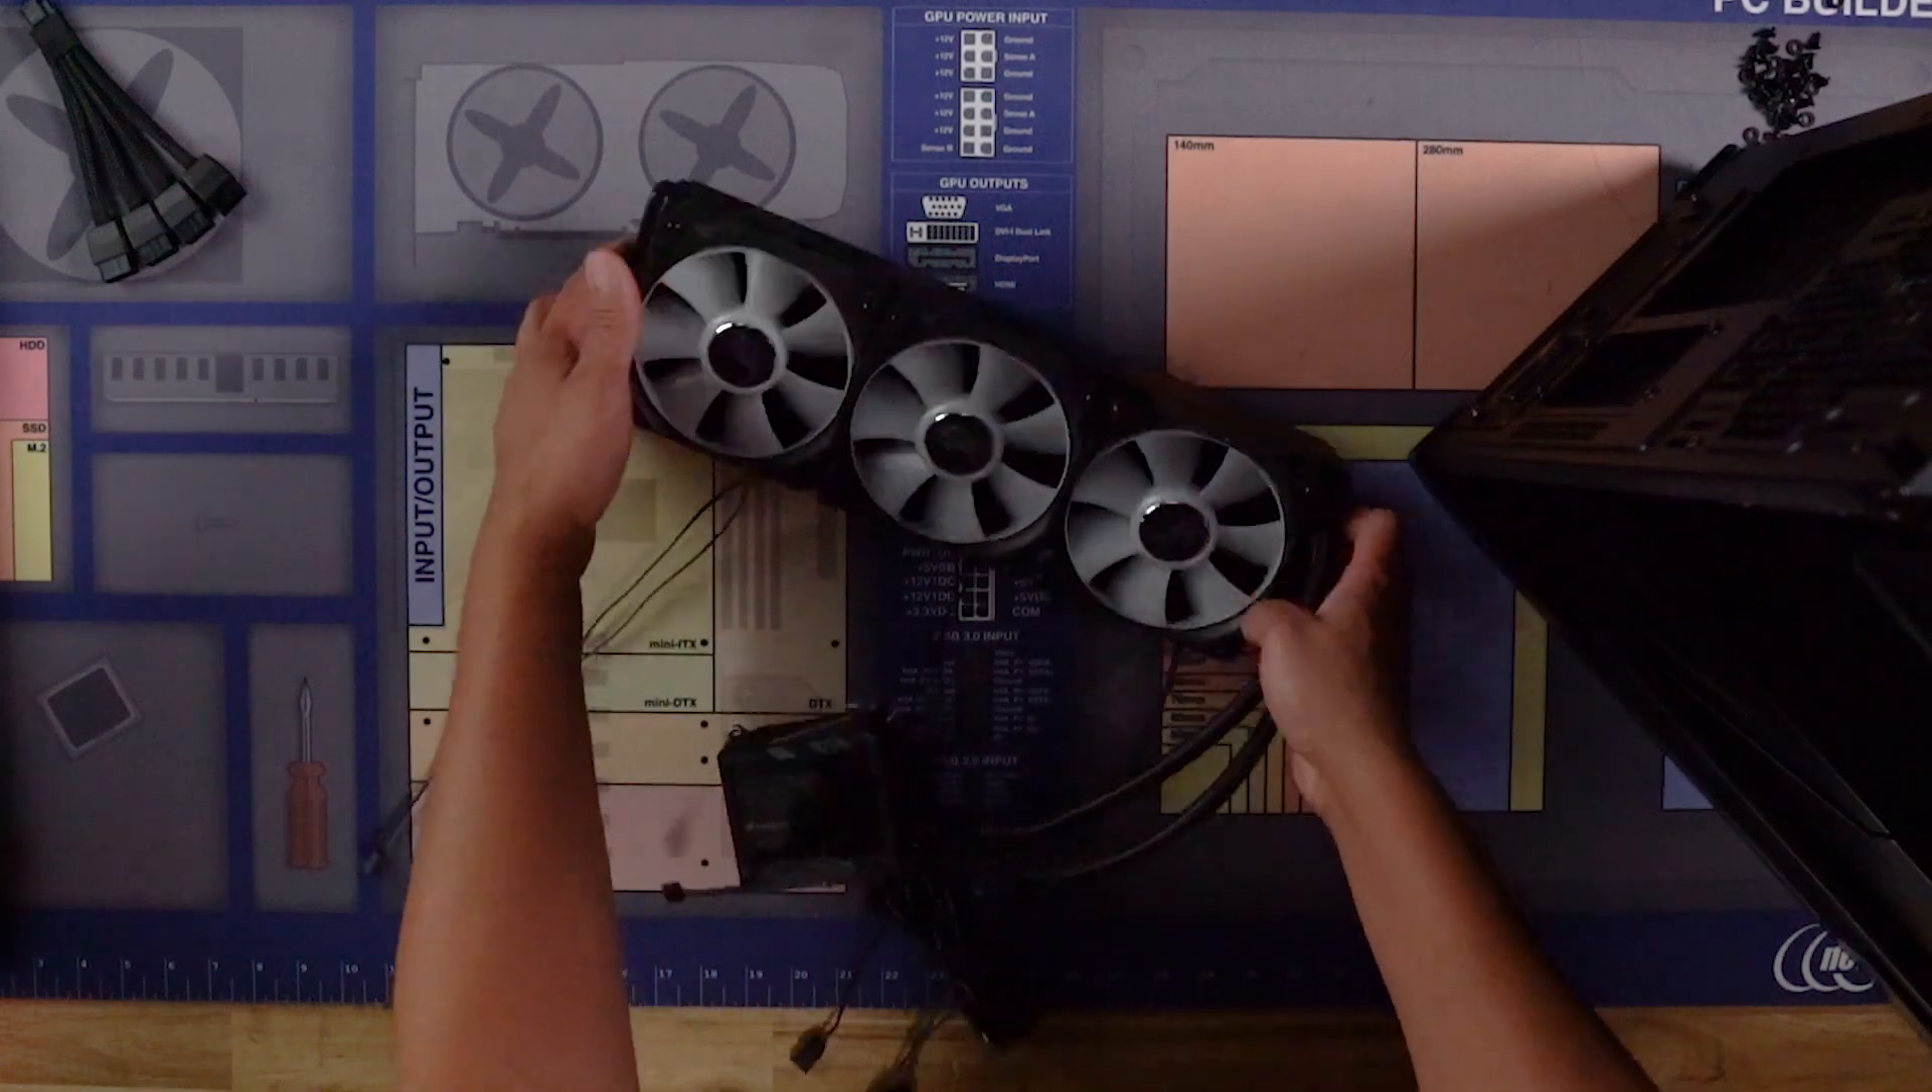So as we can see right here, thanks to gracious Ben and his time and effort, we've gone ahead and successfully installed all of our fans.